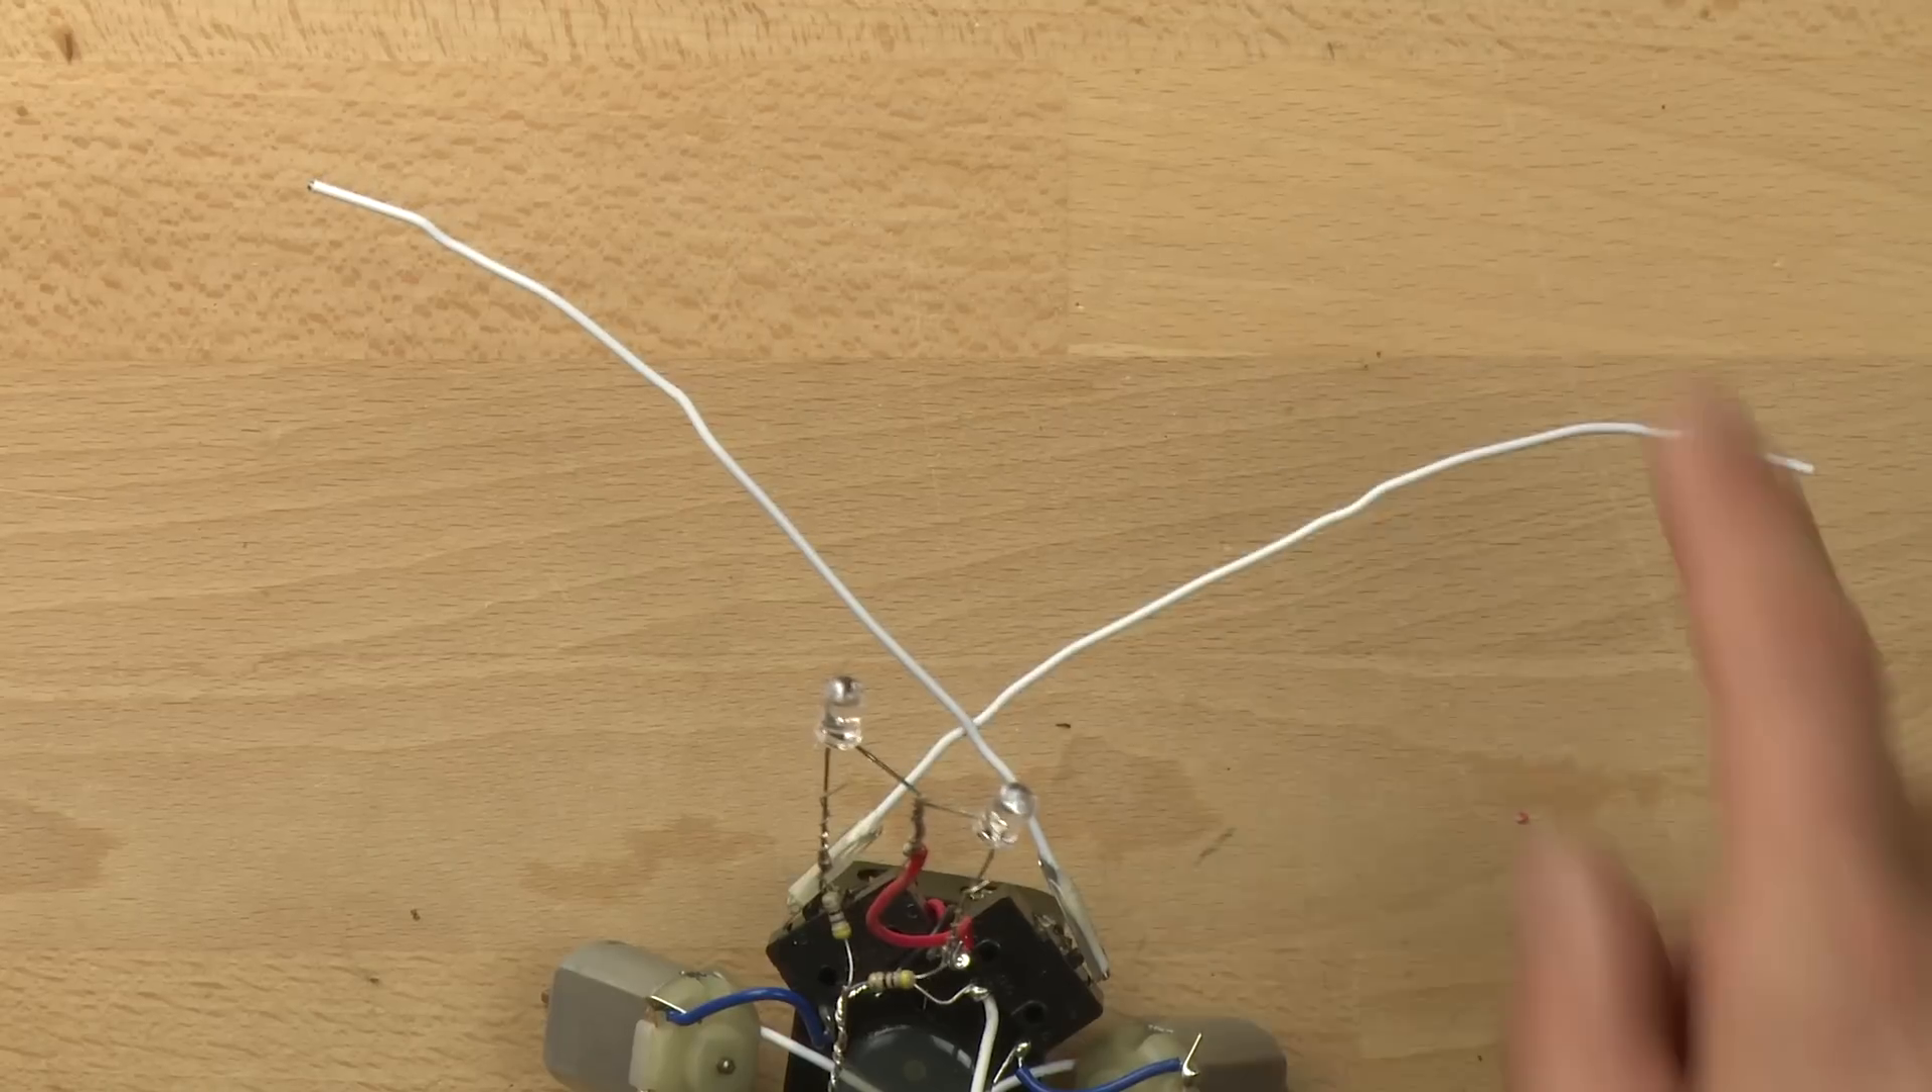Our two antenna are in place.